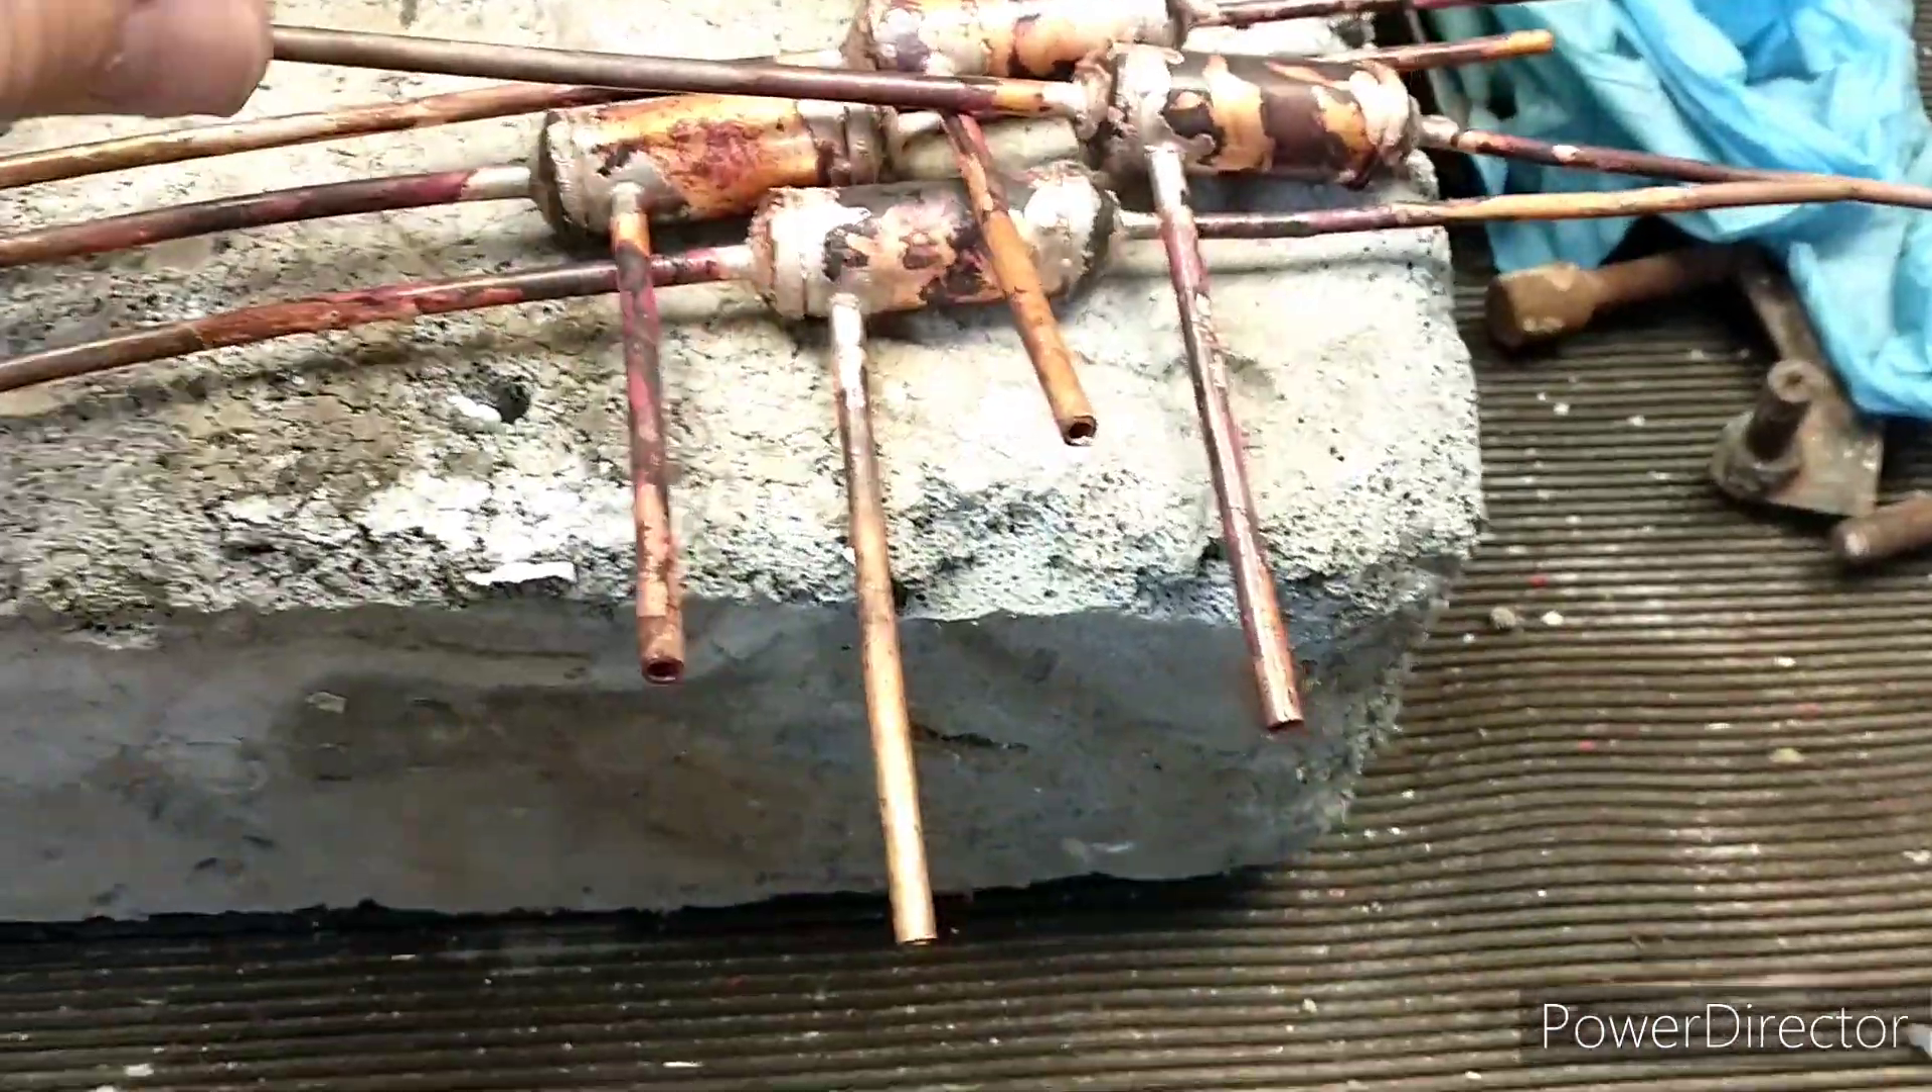Okay so after a little bit of silver soldering we've now got four water separators.